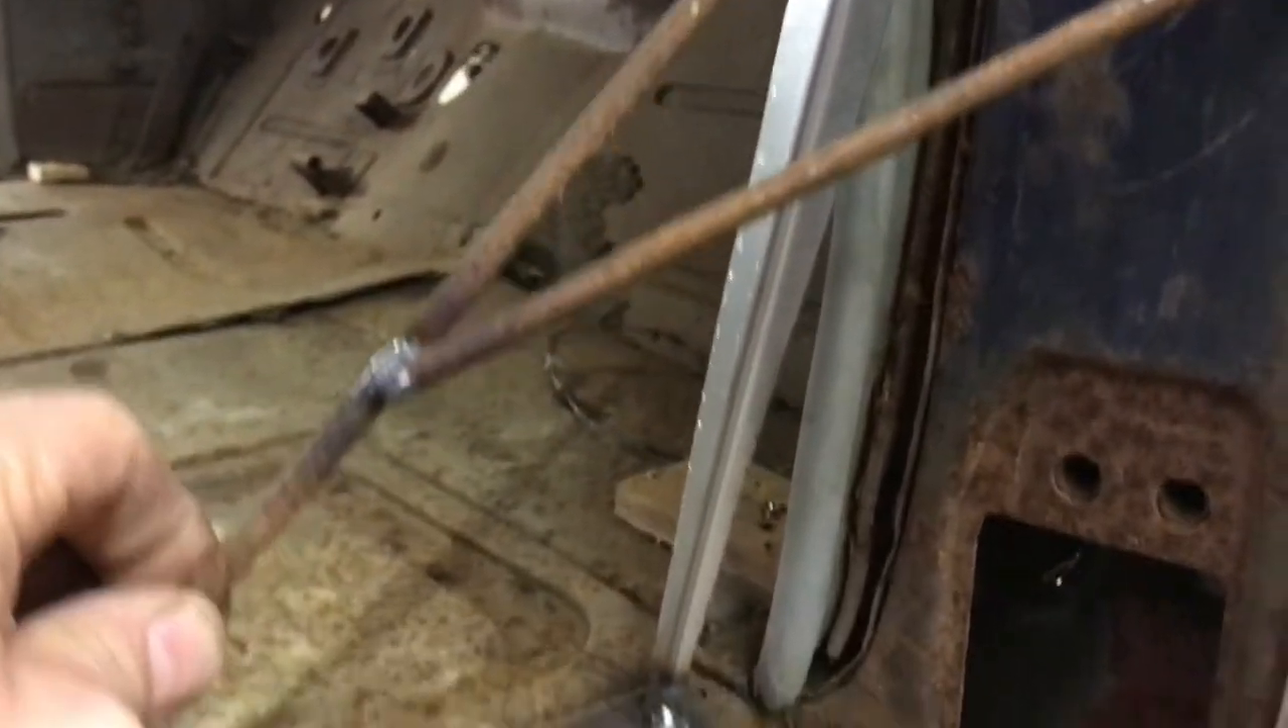So, I've gone ahead and welded some bracing in here, you can see.